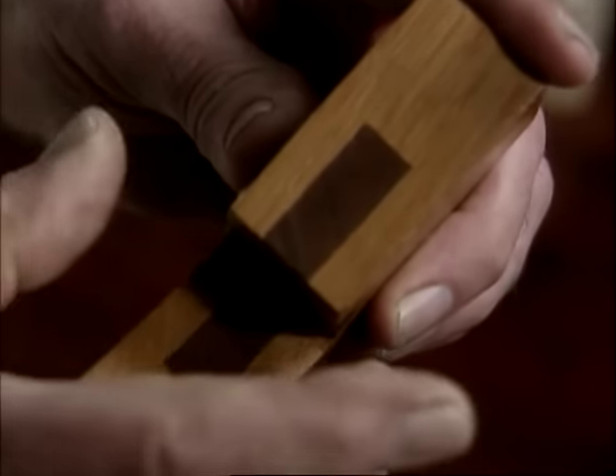But you can see that the tenon fits the mortise all the way through the job.